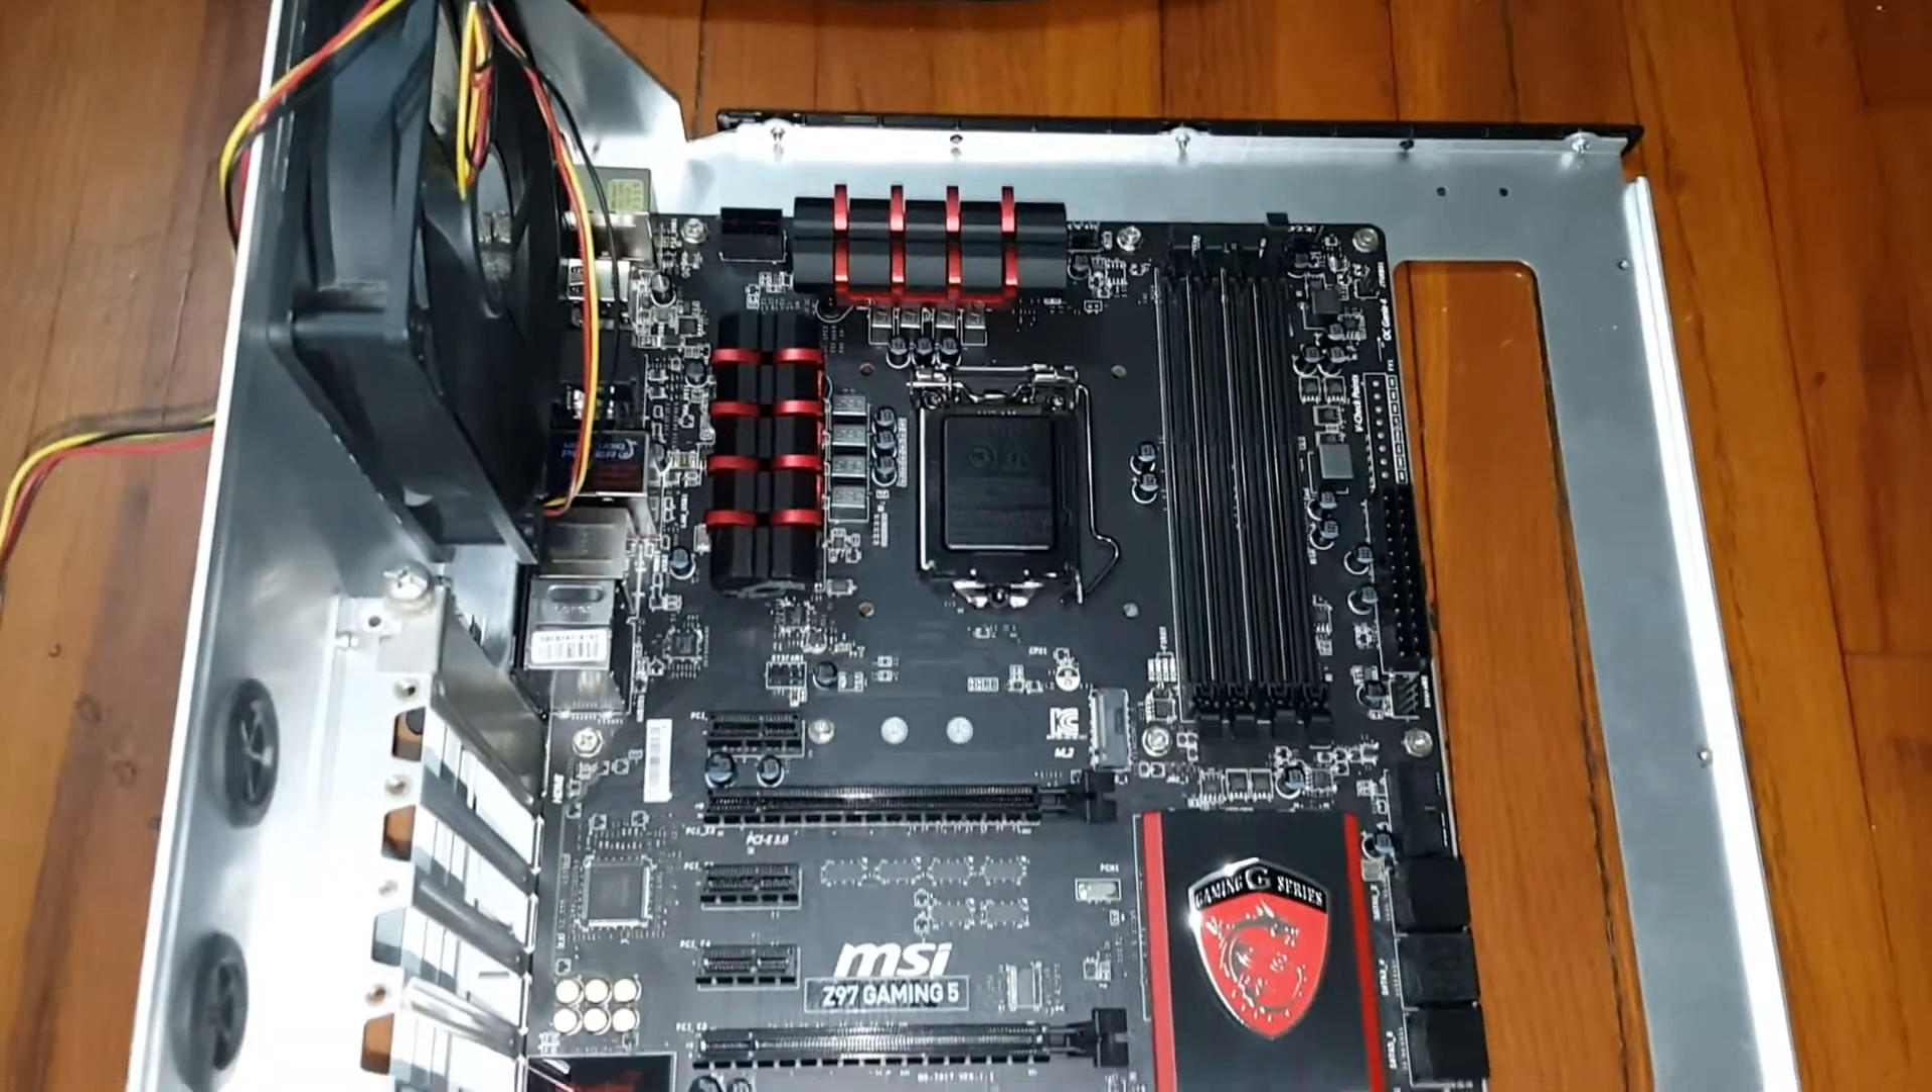Bueno, como podemos observar la tarjeta madre ya se ha instalado en la plataforma de instalación del computador.